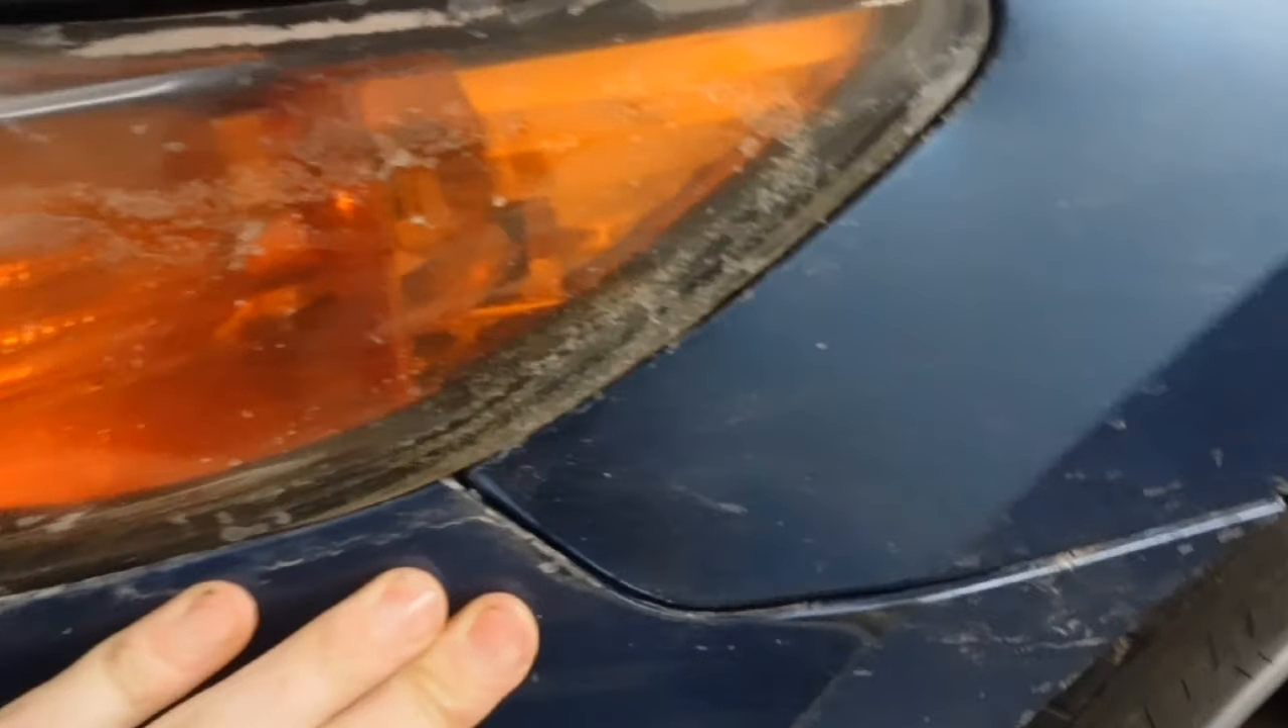You can see here the bumper doesn't quite line up with the fender. It's a little bit twisted back behind there and there's a little dent here as well.